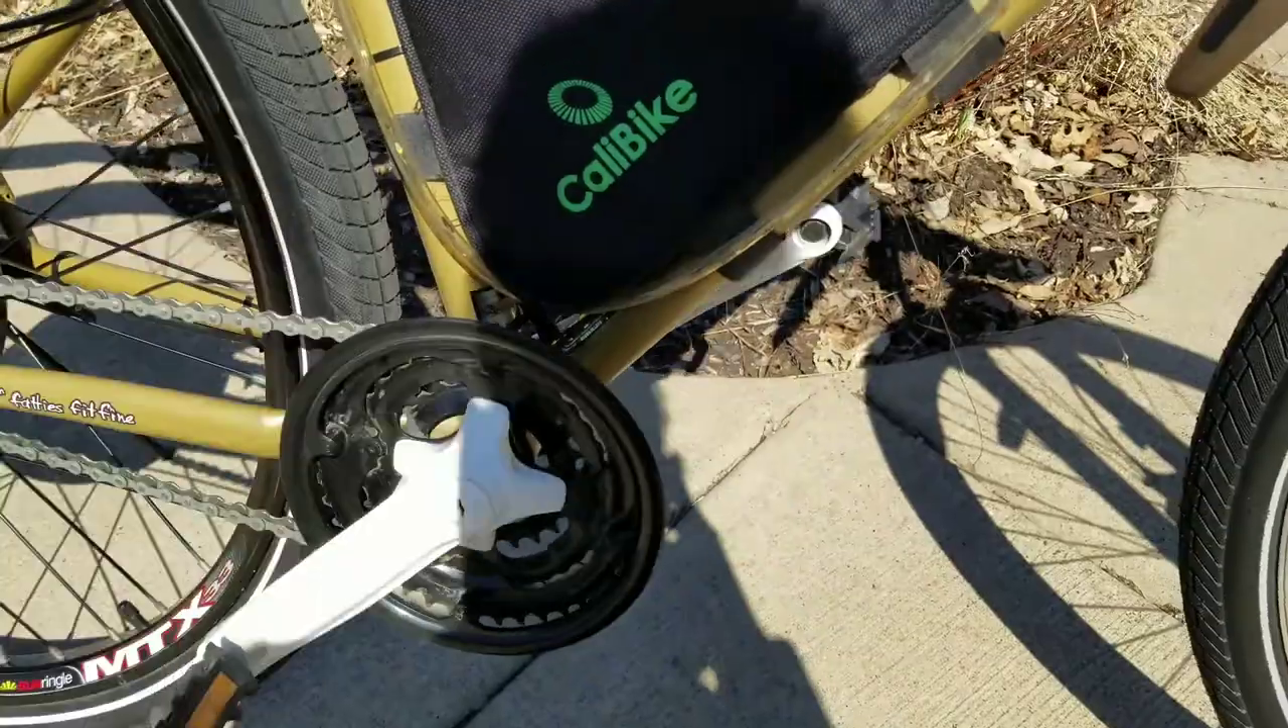We still got the old crankset on there.